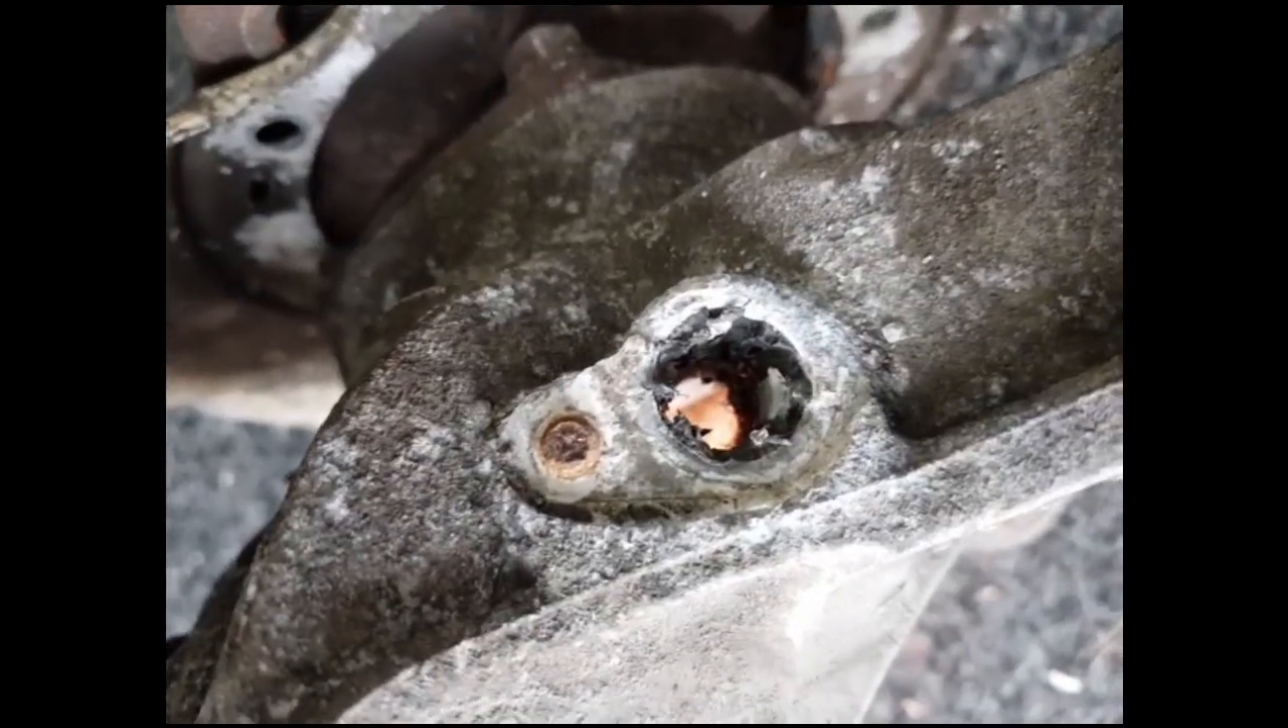We've got the what's left of the plastic around the outside to remove.